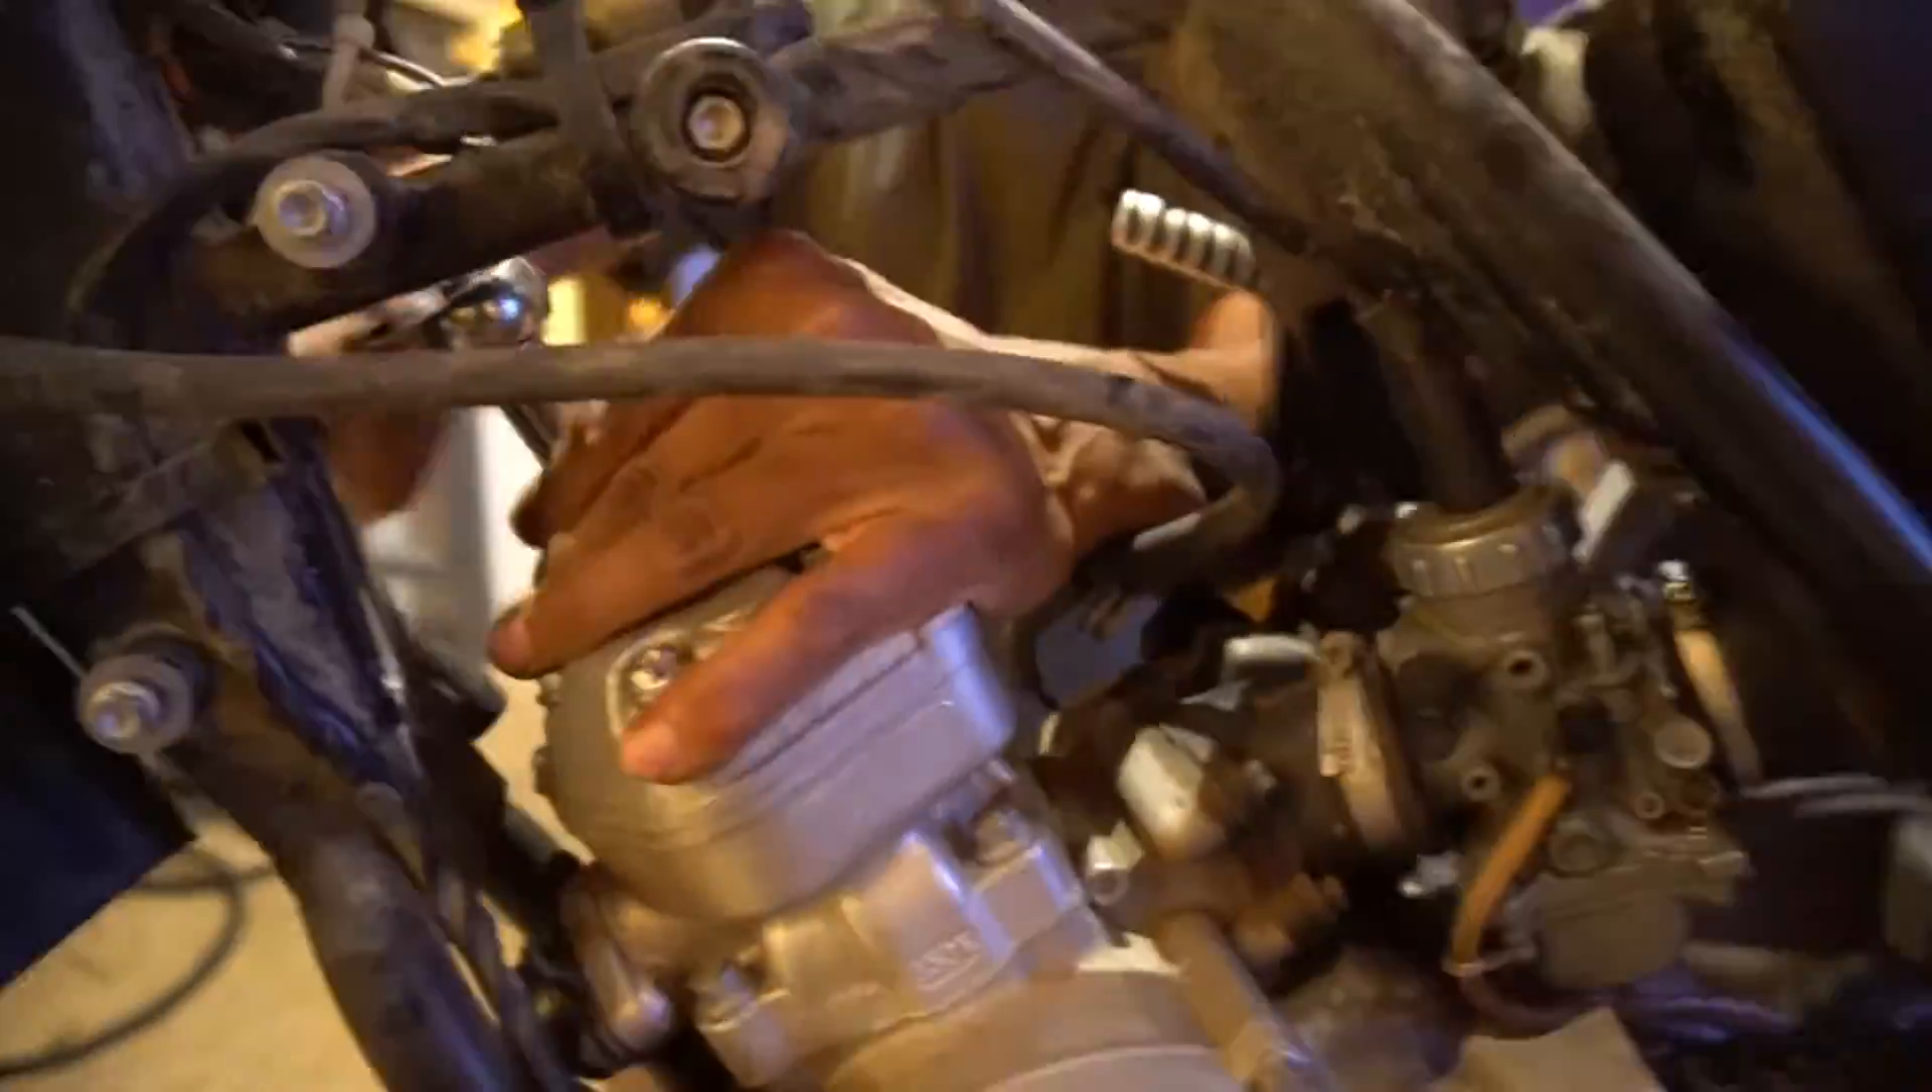Alright, so we have most of the bike disassembled. We just have the head to take off and also possibly the cylinder.